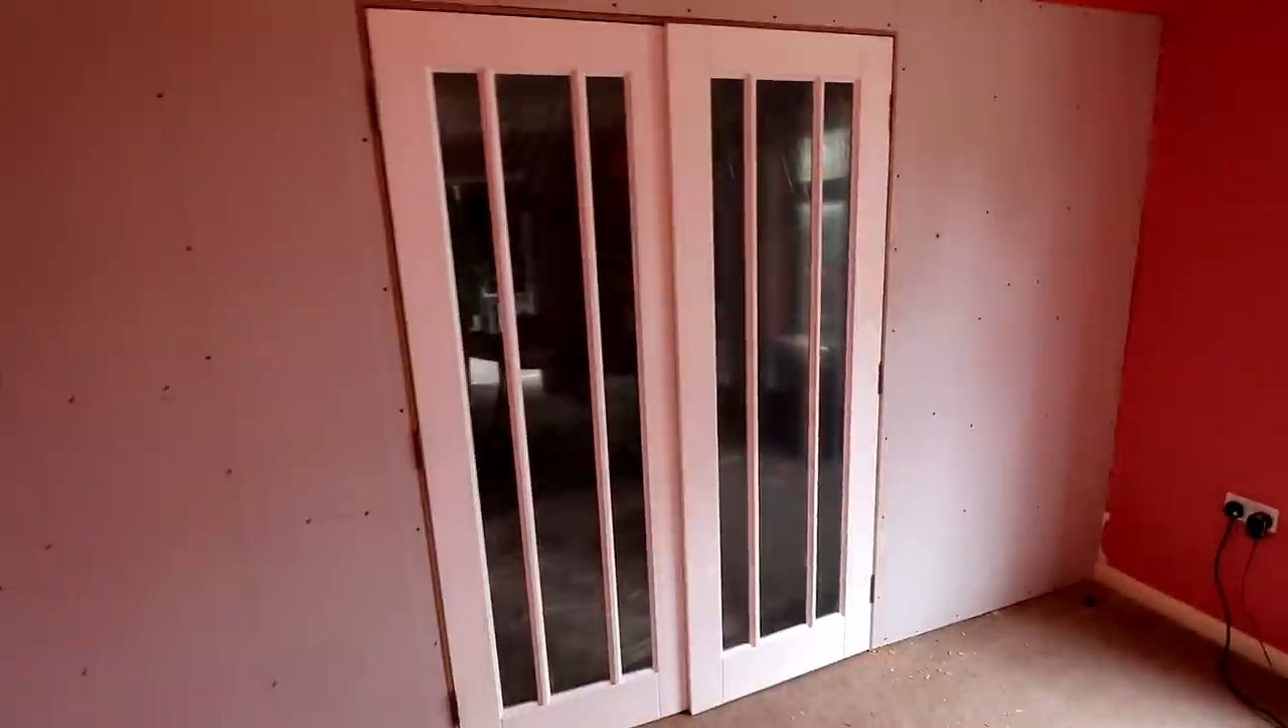So both doors are now fitted the gap along the top and along the bottom looks good and consistent but the doors don't quite close together.